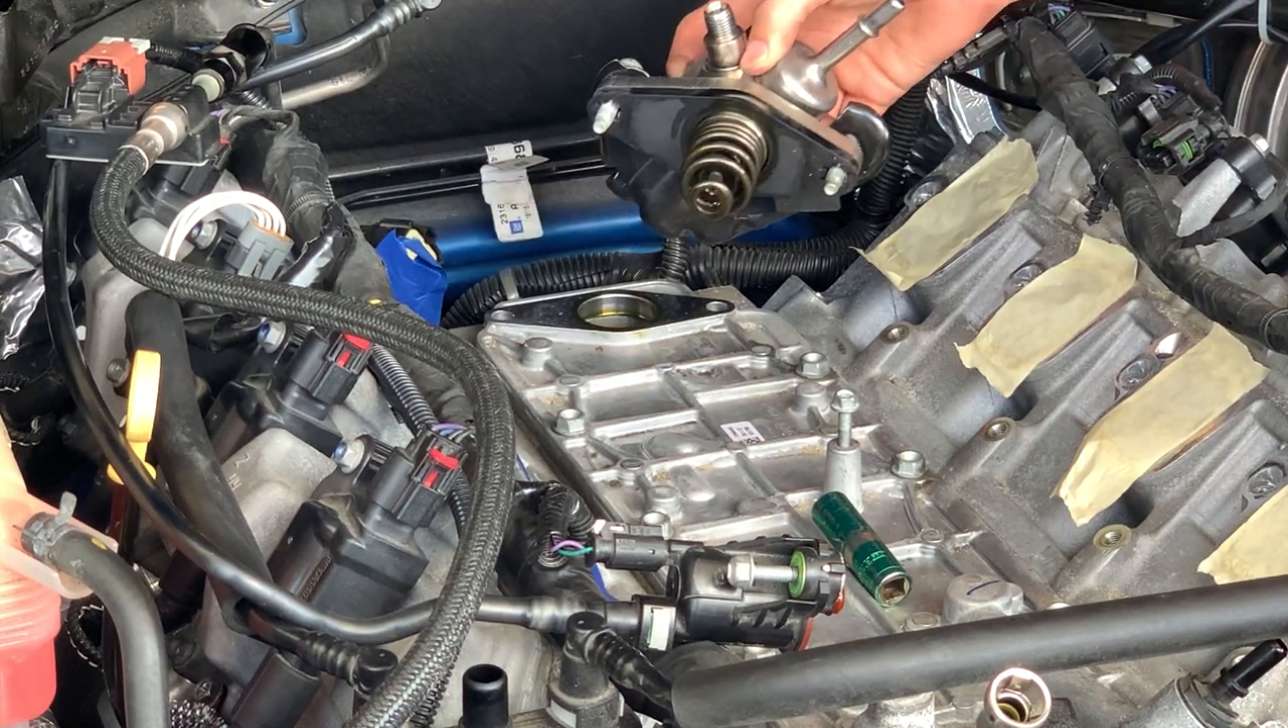That one there is the fuel pump removed.